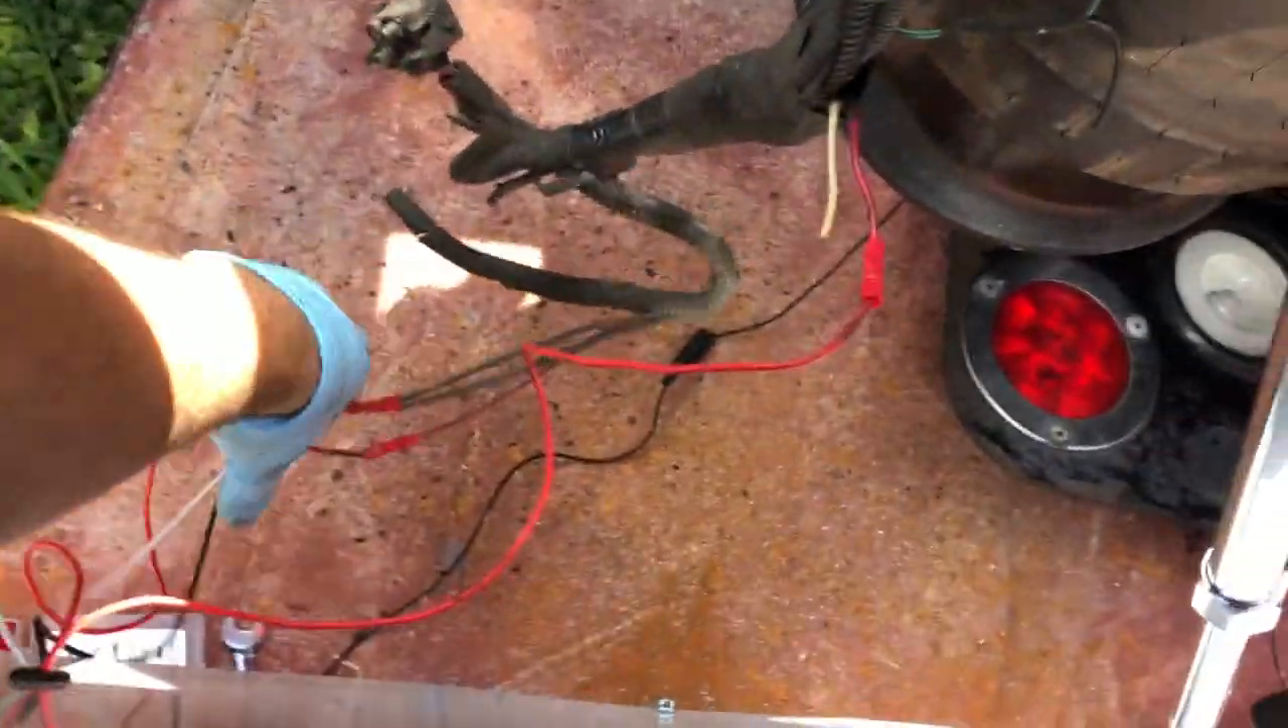So you can see it's all working and I haven't put tape or anything on the wires because I wanted to show you two reds one left one right.